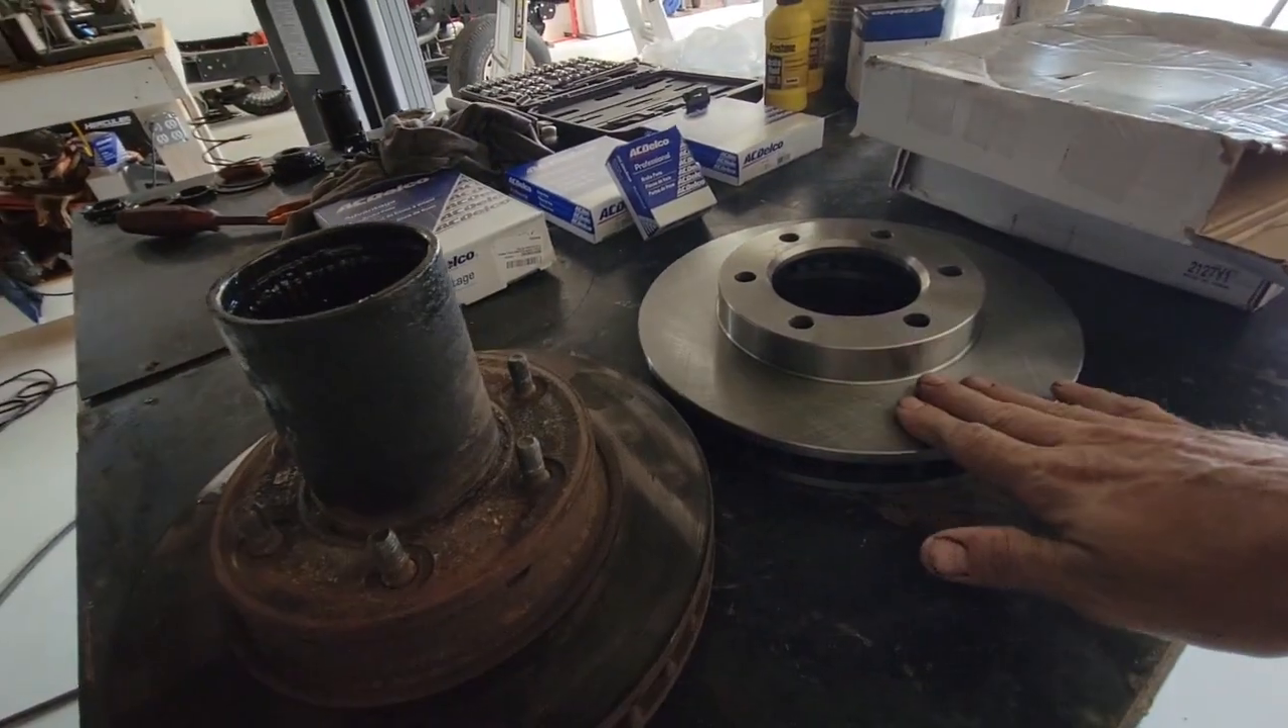Um, and there's the hub. It is off.